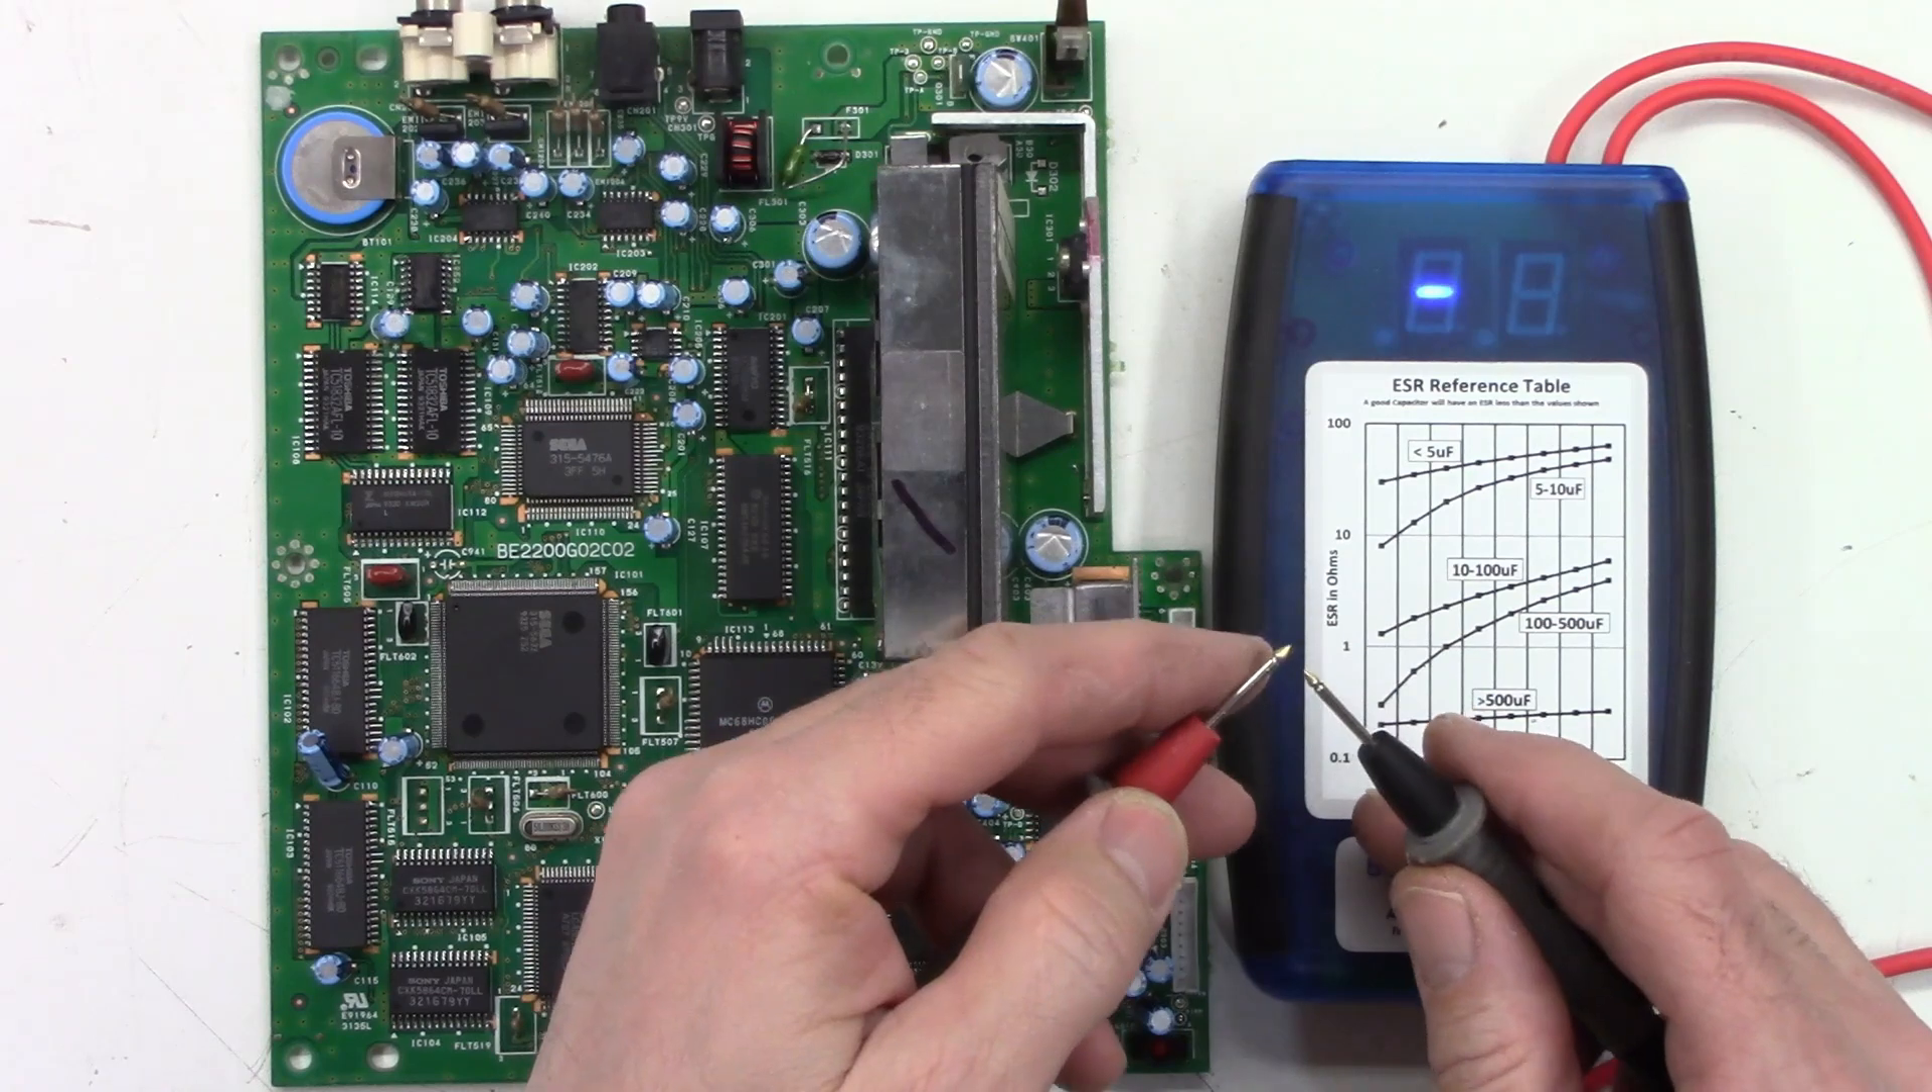The board is completely free from the unit.